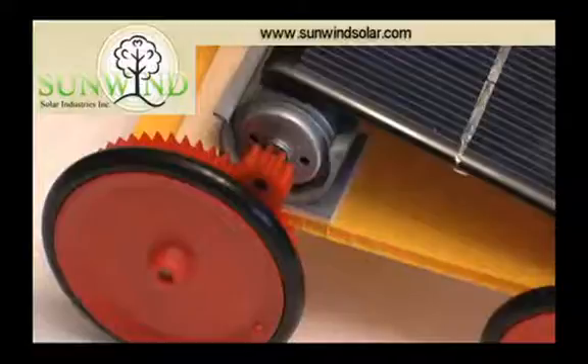And you'll see, lo and behold, those gears mesh pretty well.